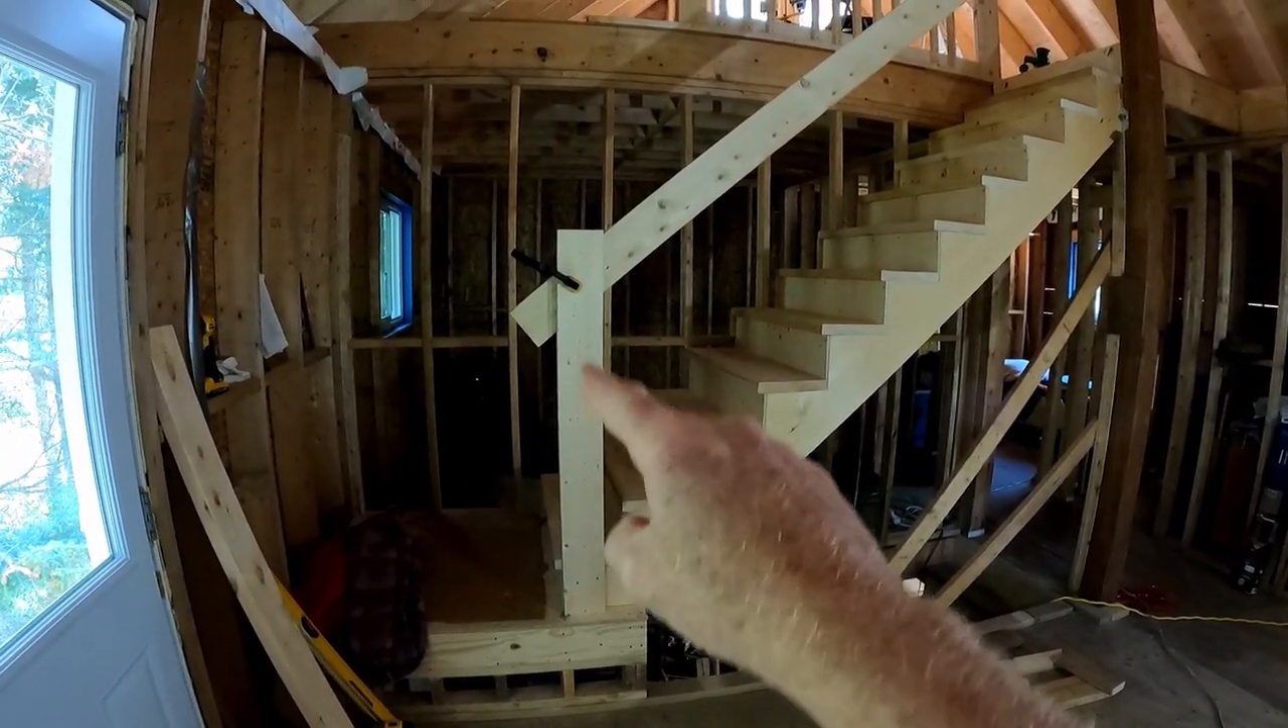So far I've started to build the post at the bottom and the main post for the cottage.